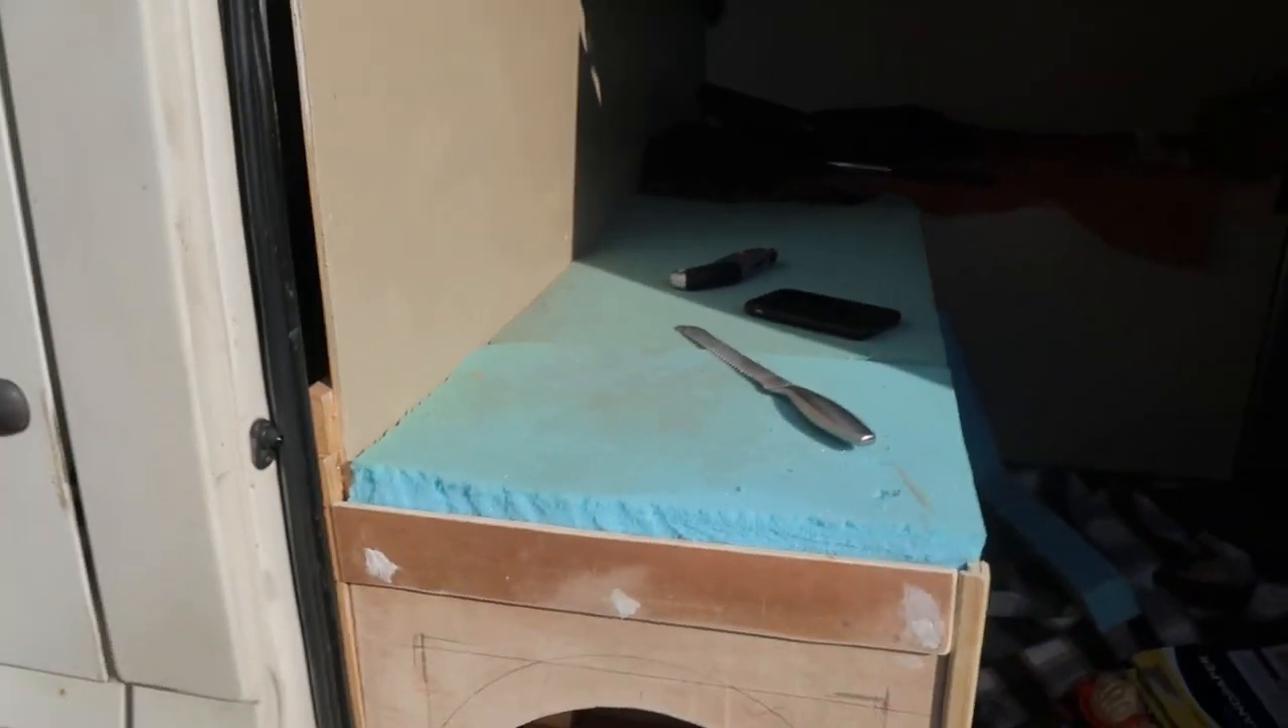So I've put the foam on. This is just temporary foam for now until we get the other one that we've got upholstered.